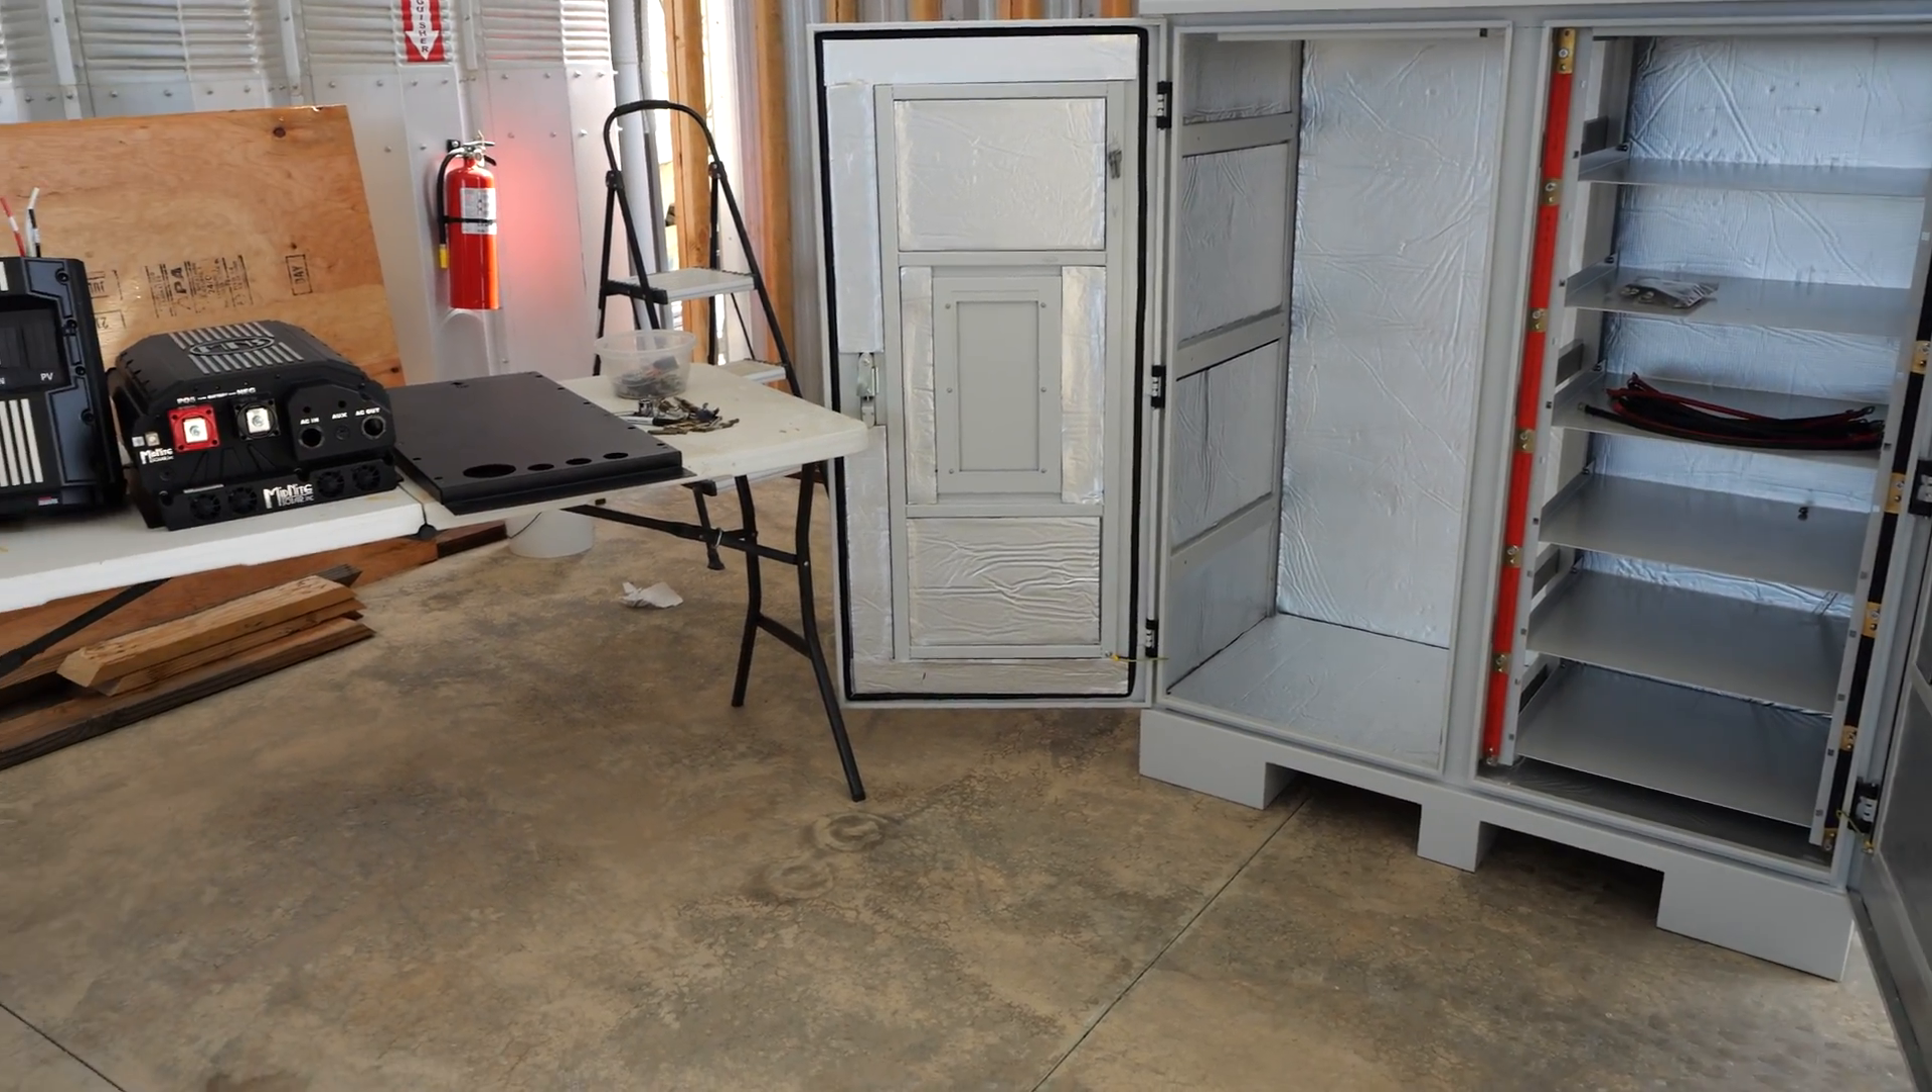I have it set up here with all of the shelves removed from the left-hand side.